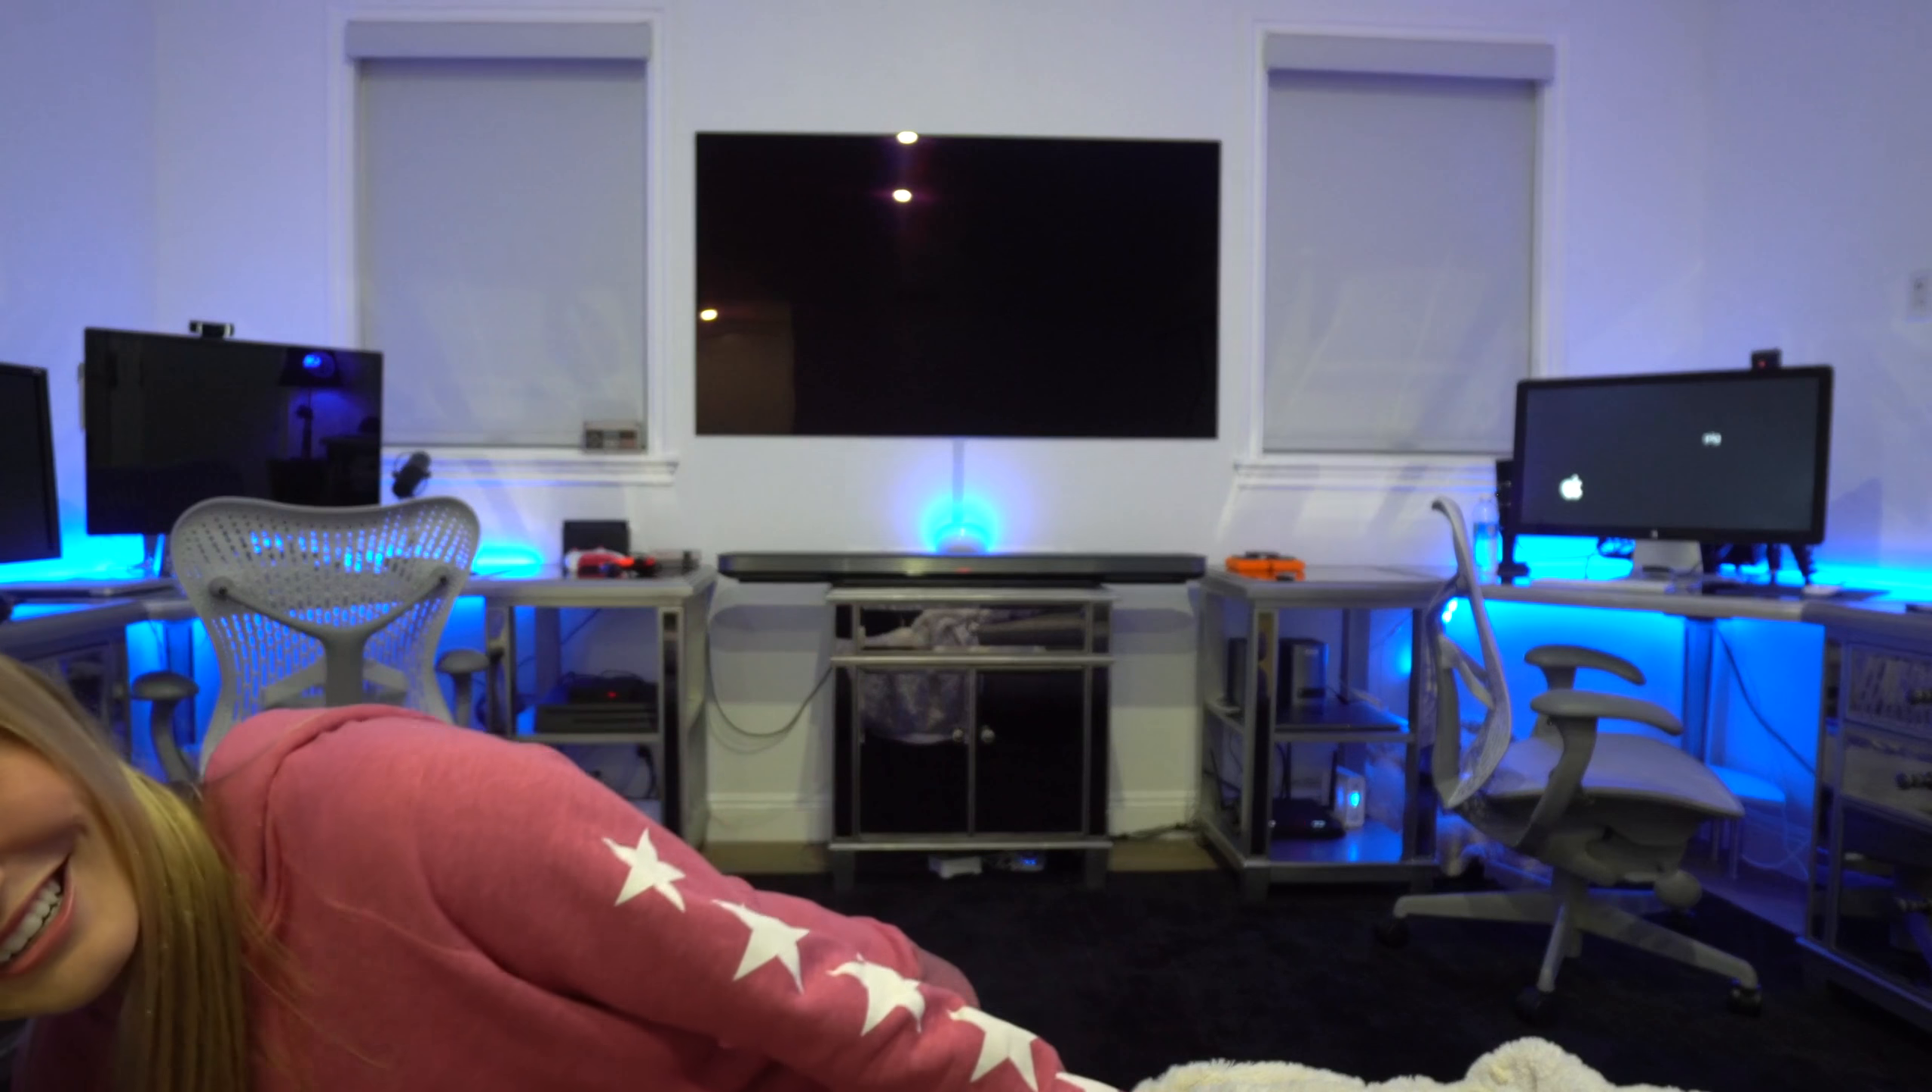Now this setup is not my final setup because the soundbar is actually a lot bigger than I thought it was going to be. And clearly it does not fit on this stand.